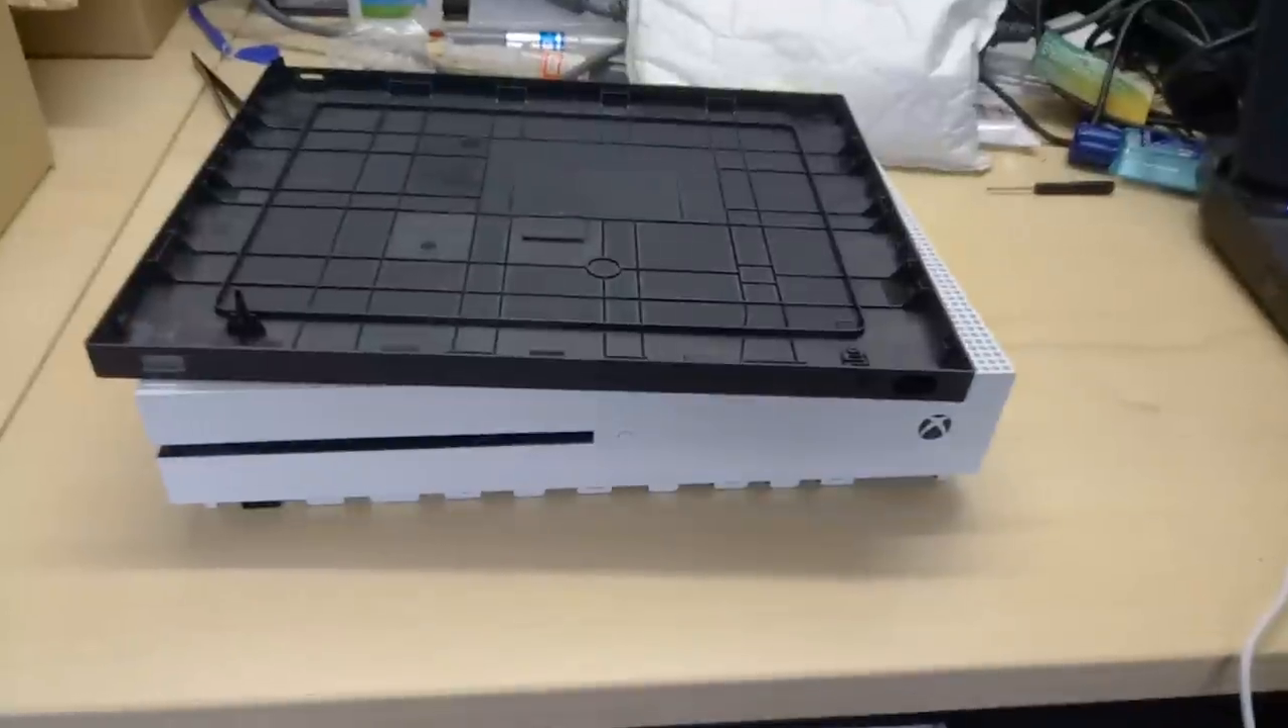Well I've actually already got the base off.